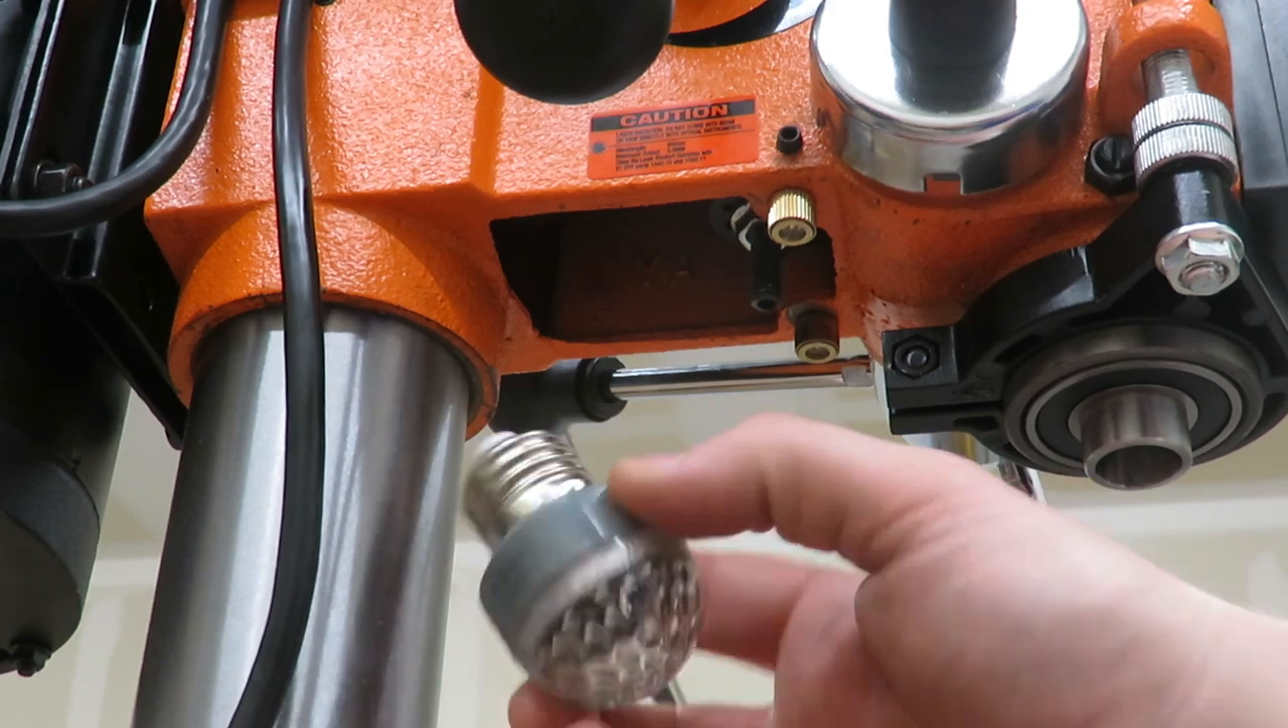So, the next part of the manual just basically talks about the light bulb and you can see that here. I went ahead and removed it.